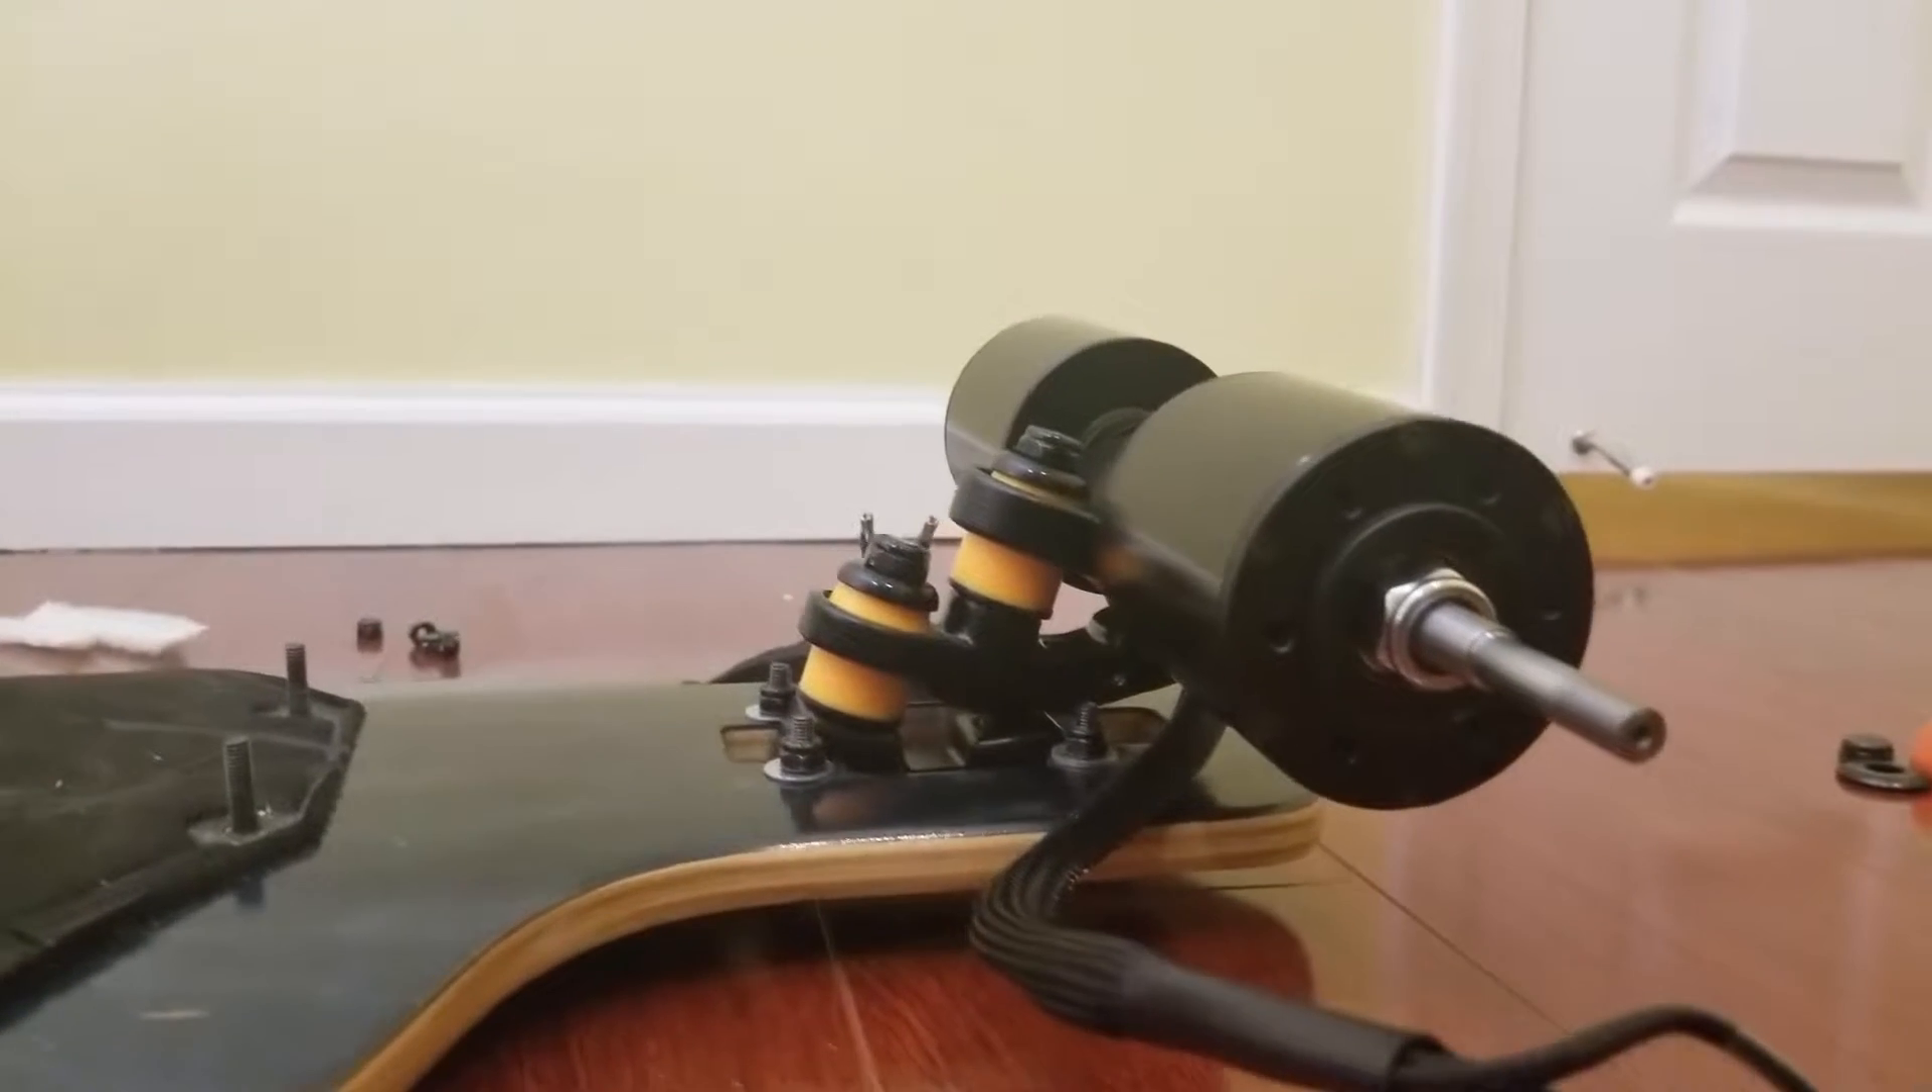So here is the new double kingpin along with the truck along with the direct drive install.